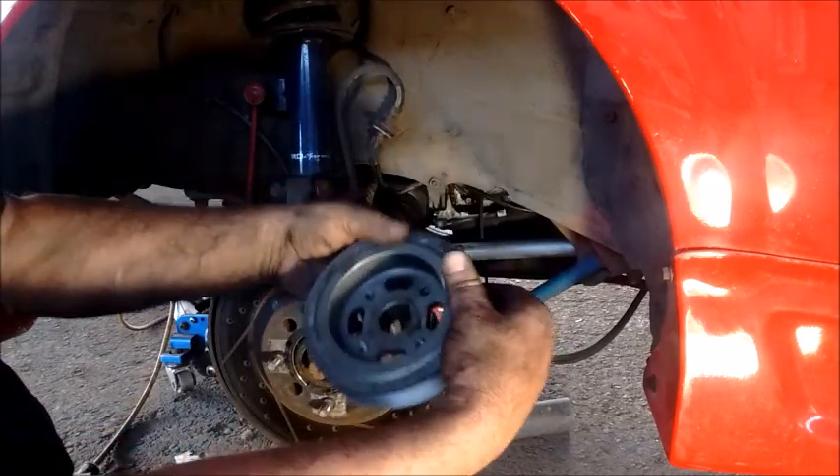So here we go after about five minutes of wiggling the pulley finally came out.